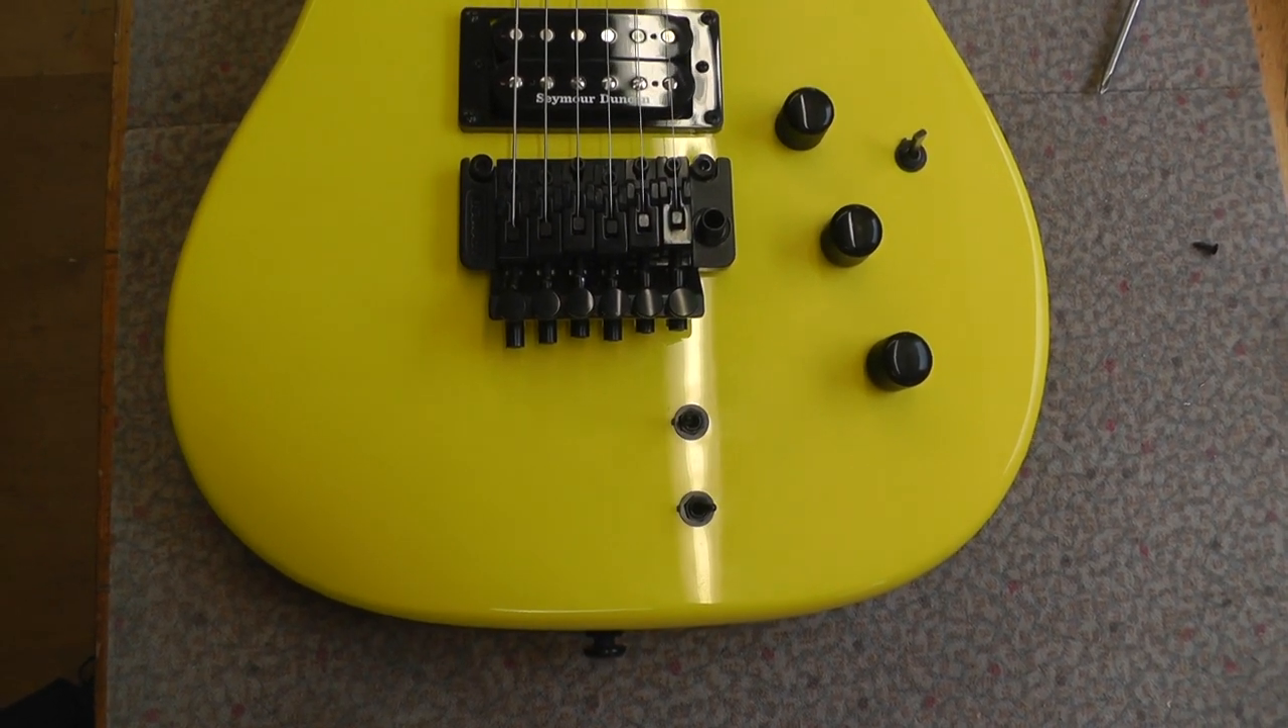We've got the two switches in there and we've got seymour duncan tb4 in there because why not.